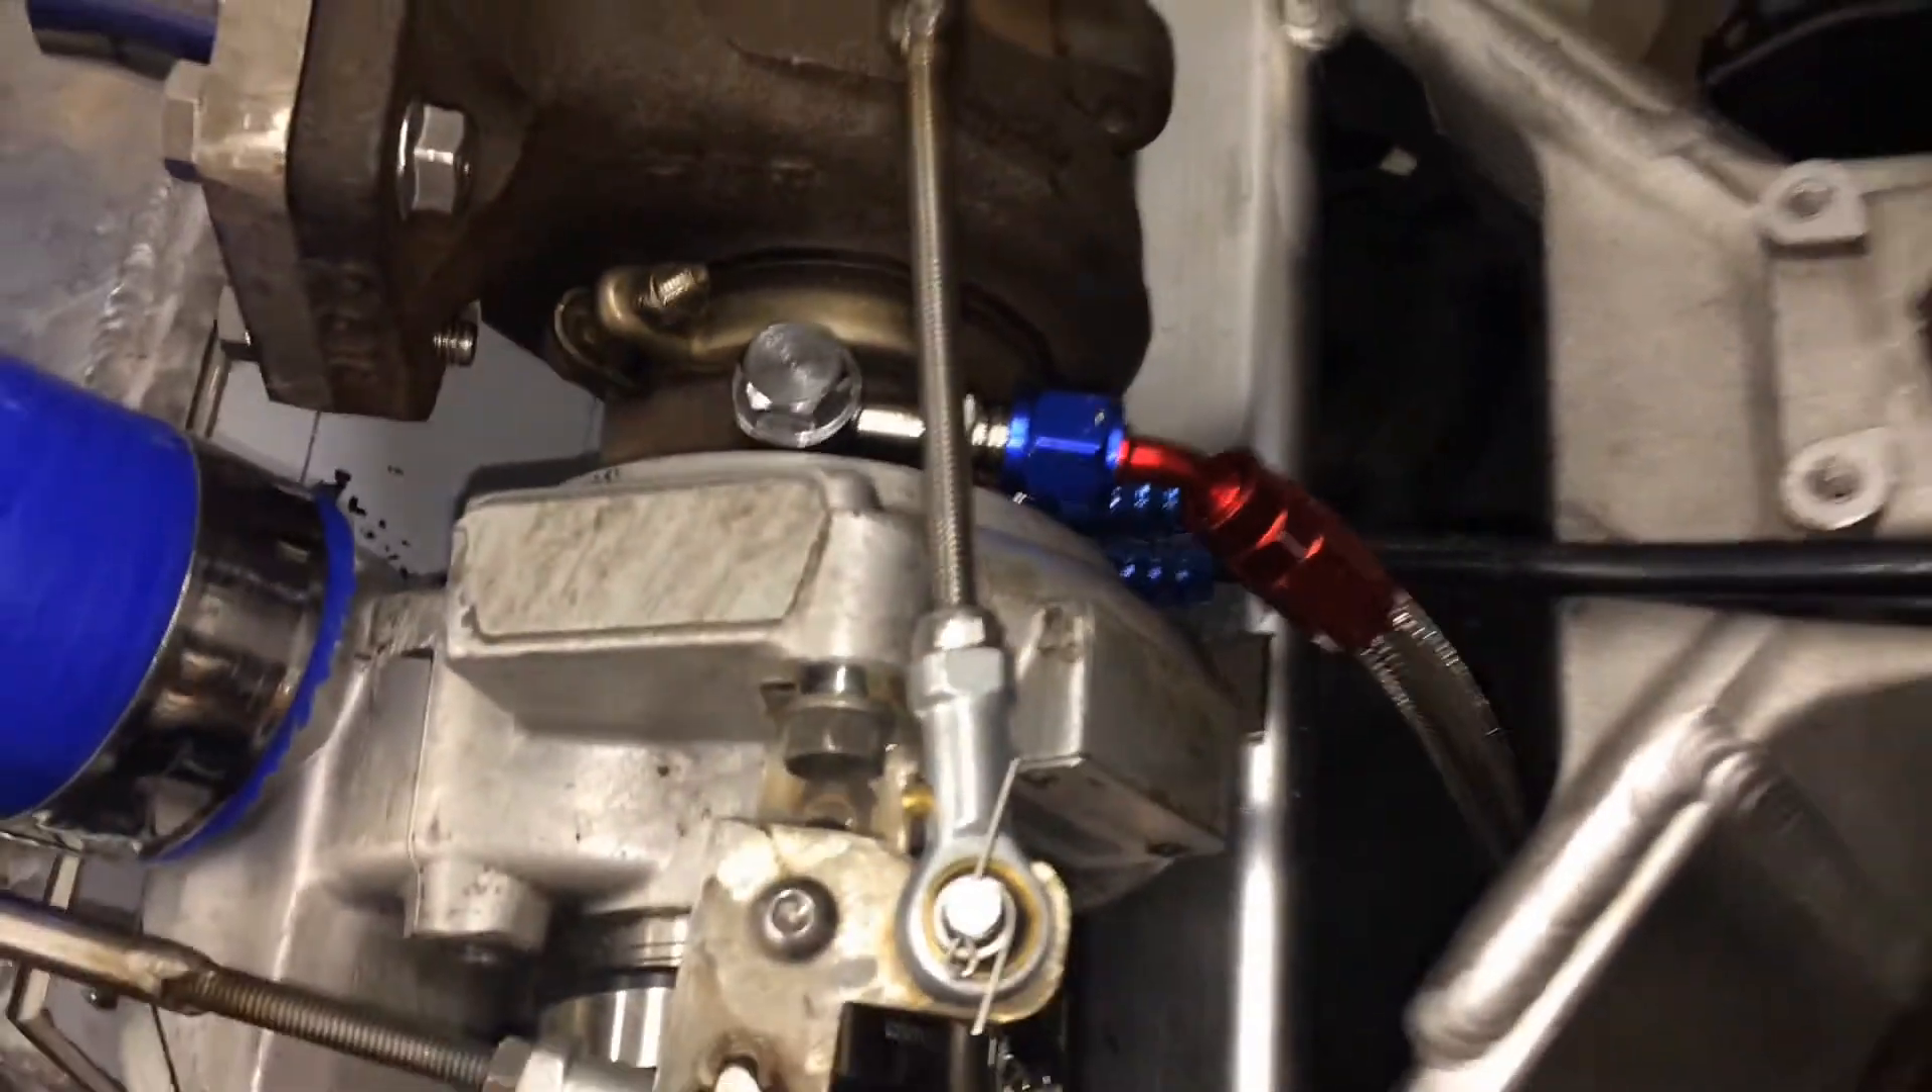And that's the oil feed now plumbed up onto the top of the turbo as well. So all the oil is now getting in and out of the turbo.